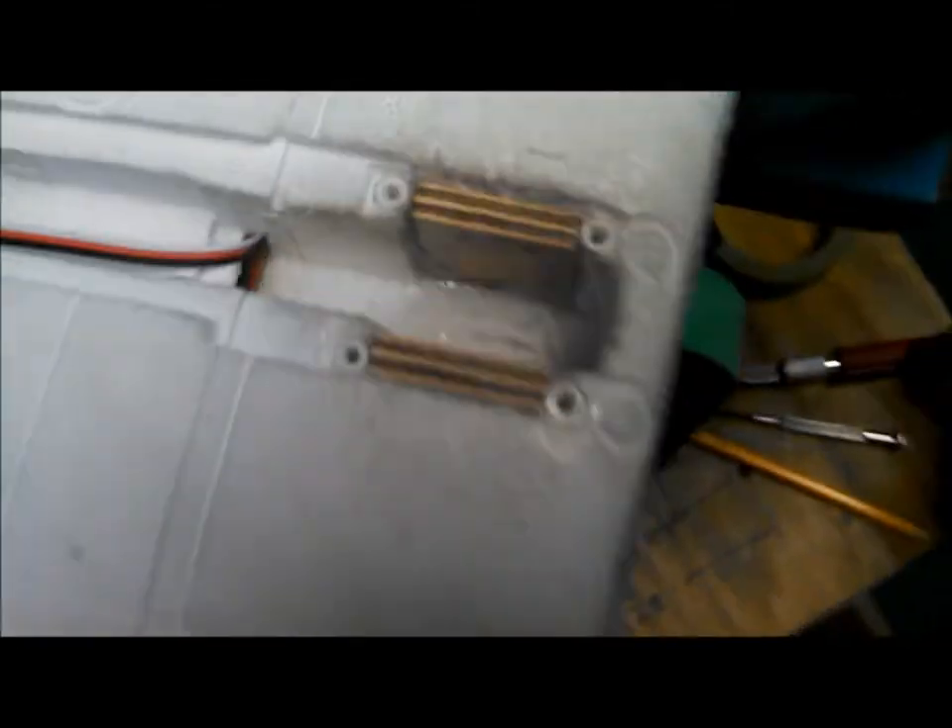I now have epoxied my uh mounting rails in place.